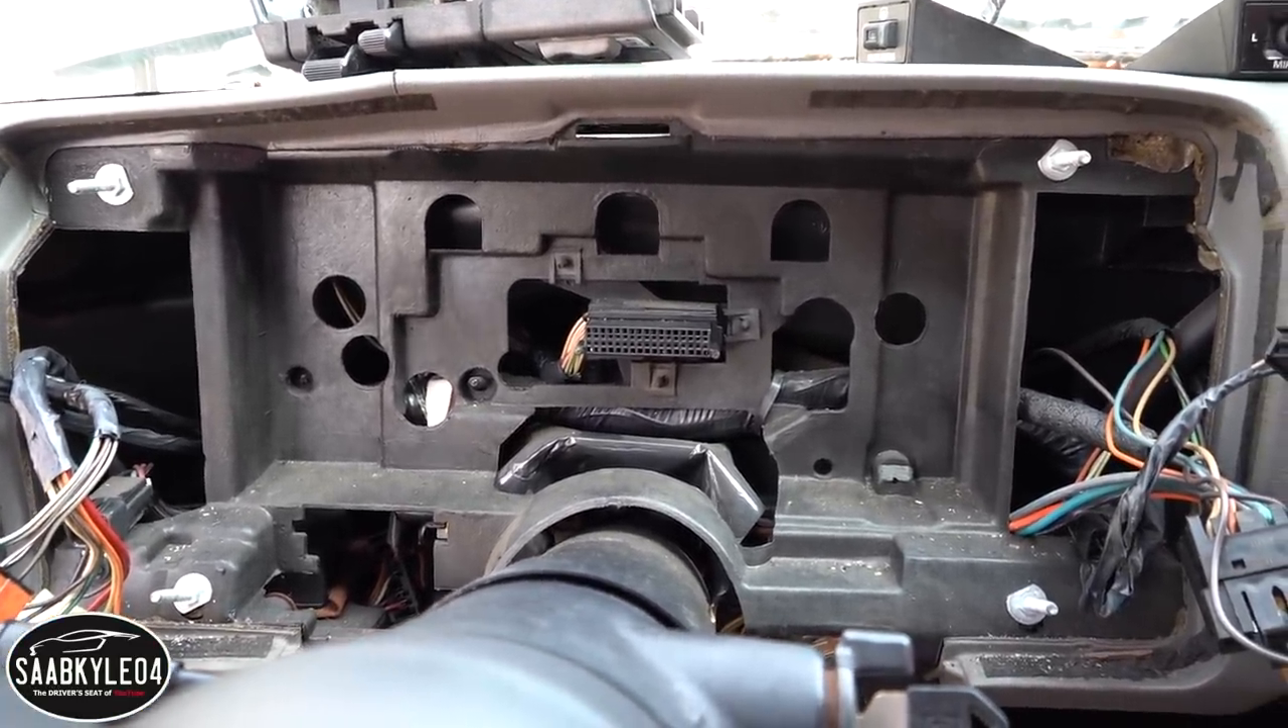Here is what the inside of the dashboard looks like without the instrument cluster.